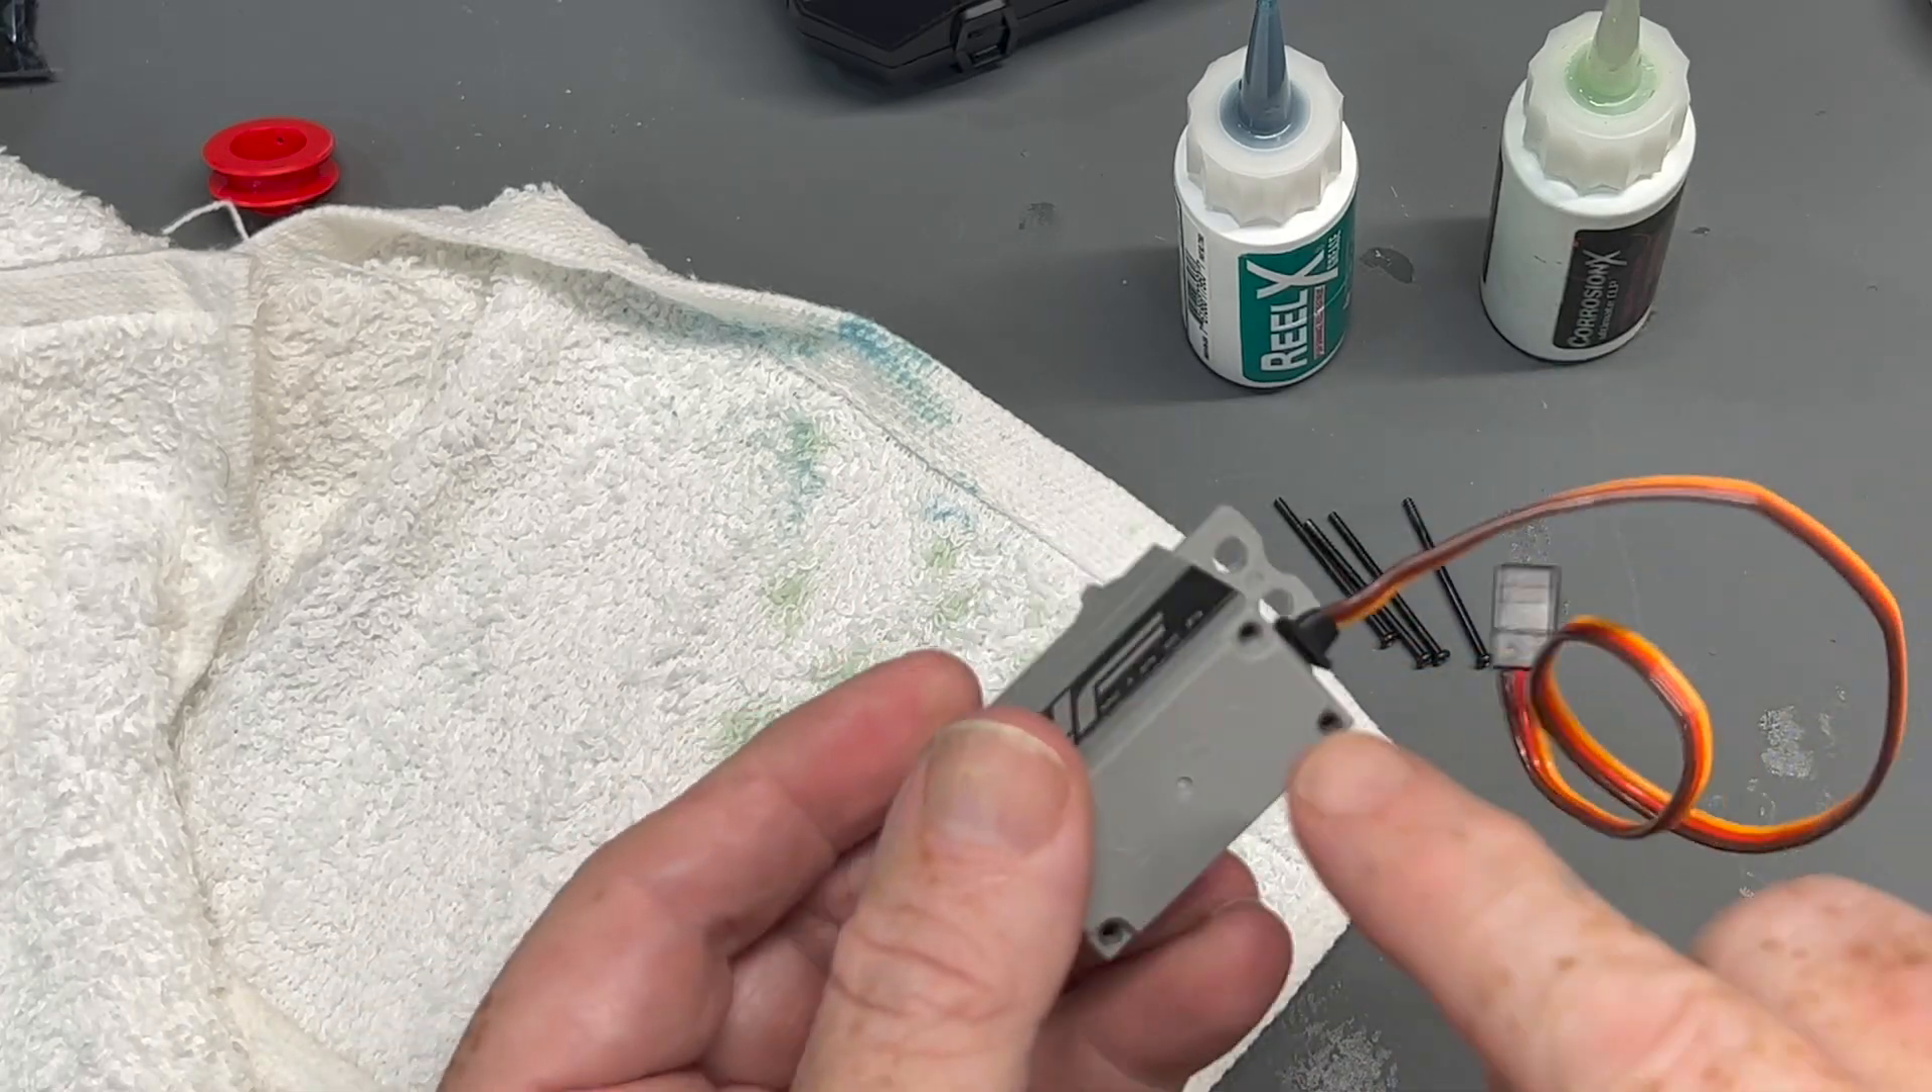I've already removed the screws which easily come out right here.